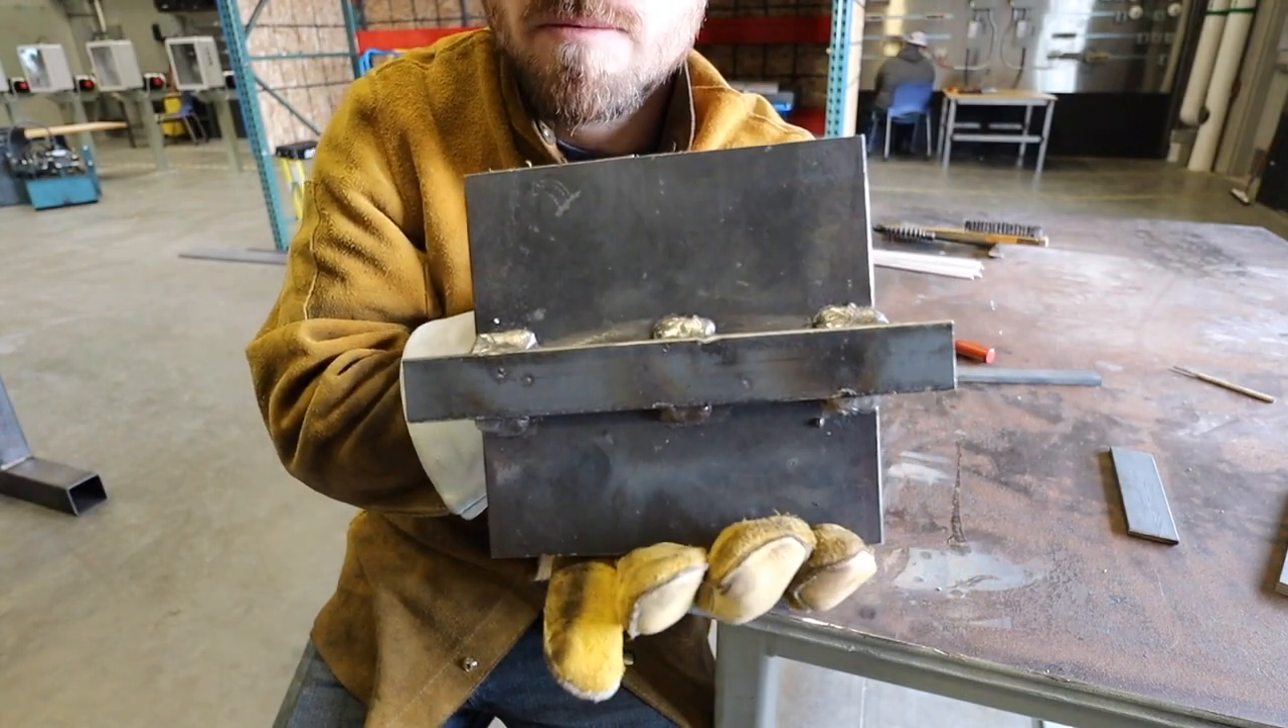As you can see on the back i have my three tacks that are all one inch welds.